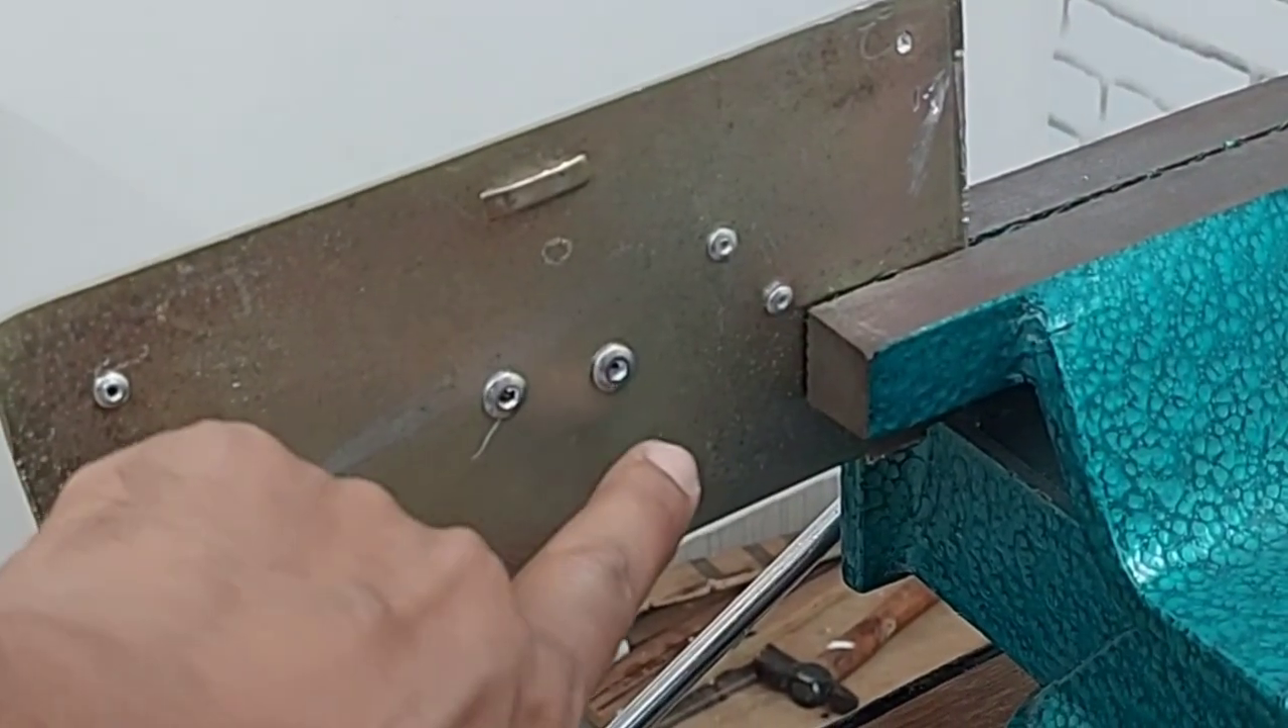यह देखिए यहाँ पे हमने अपनी रिबिट लगाई है।